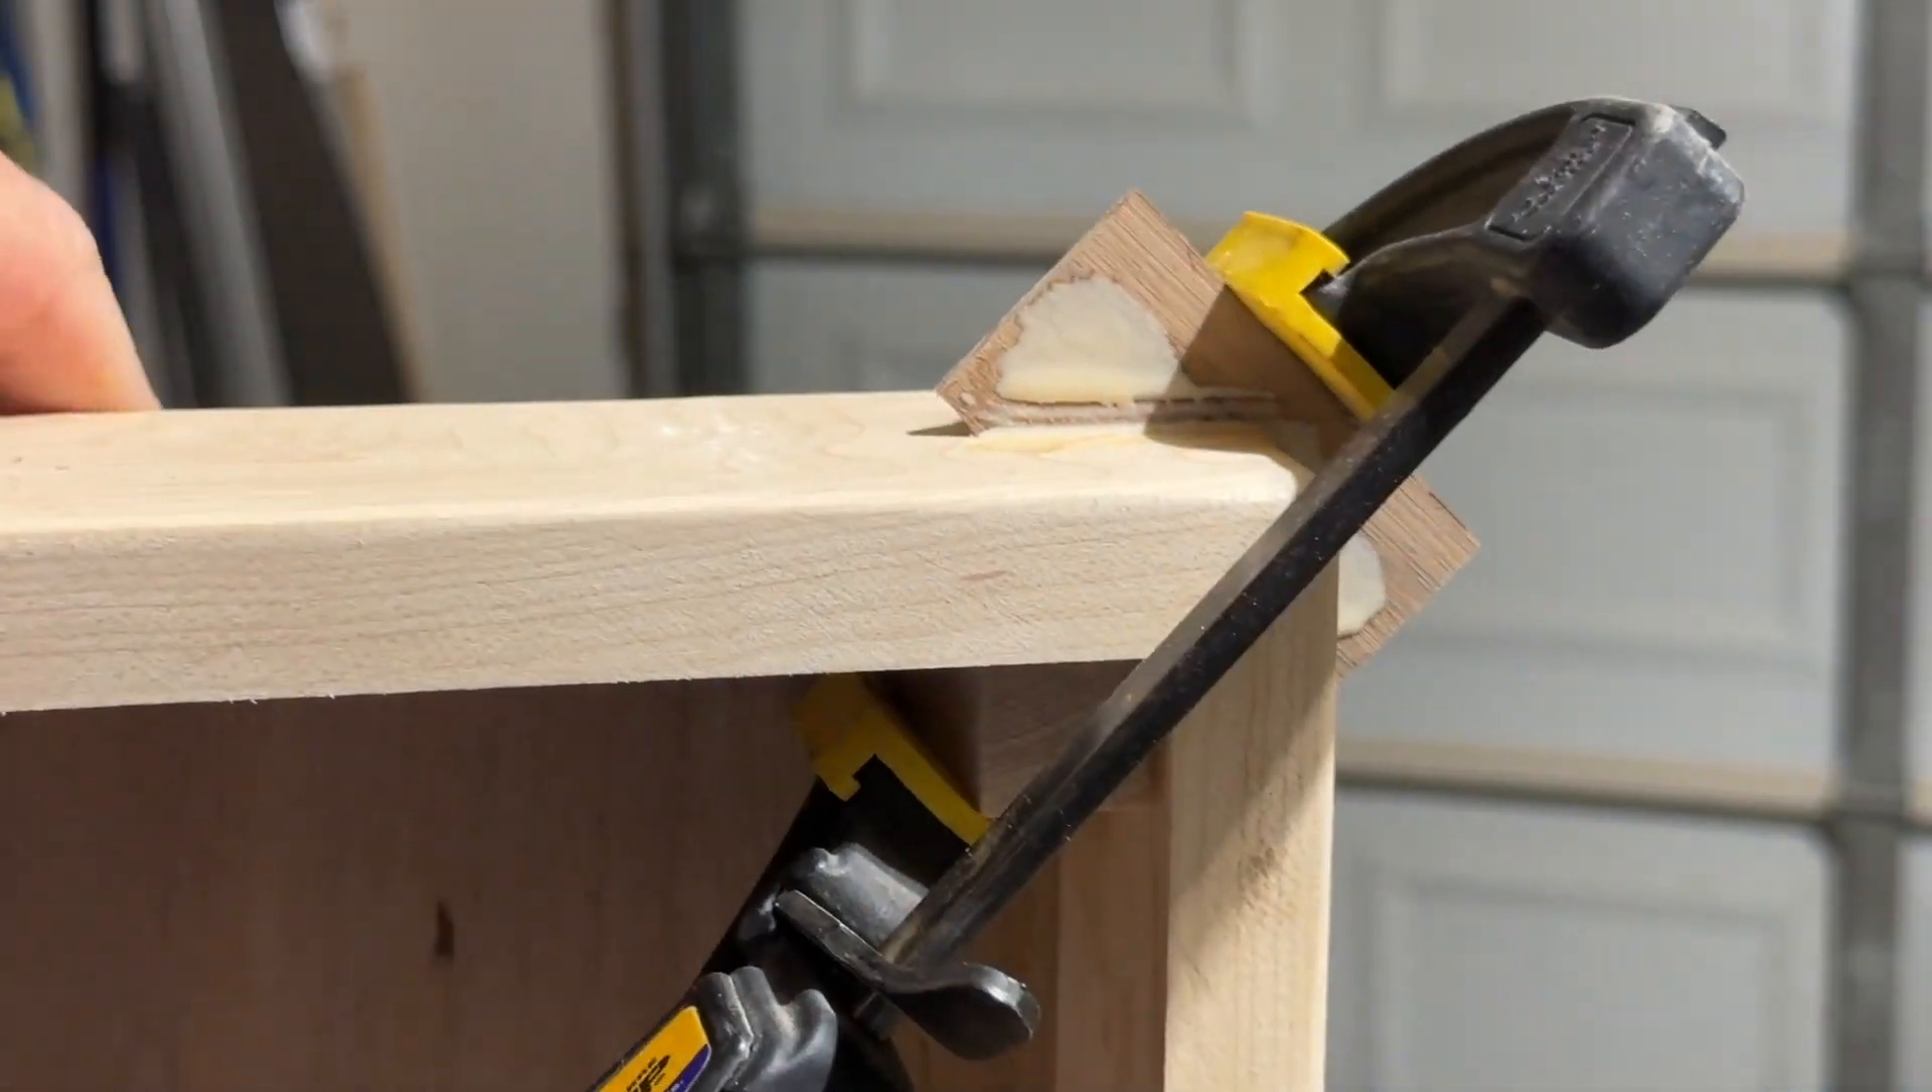I cut a 1 inch deep groove into each of the four corners of the base. I then added the spline with a generous amount of wood glue and clamped it into place to let it dry overnight.